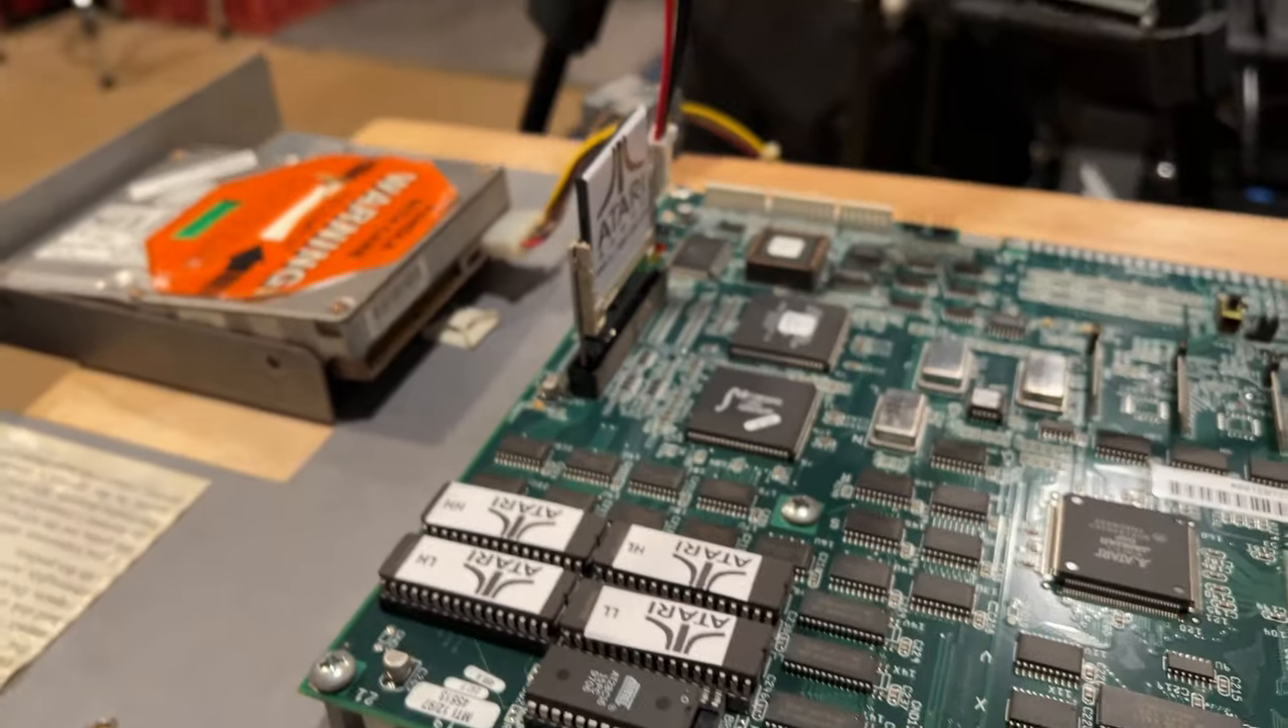I have the new flash kit installed here. I don't like that it sticks straight up.